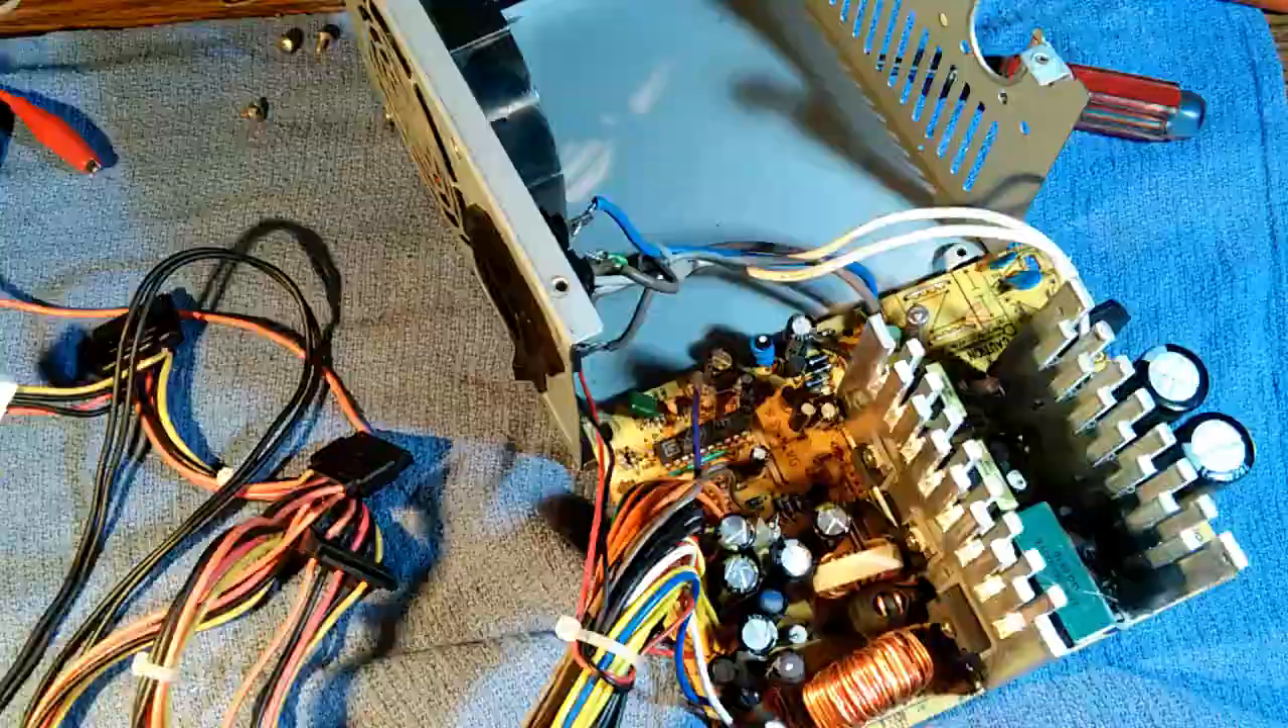Okay, I have taken that board out. I have unscrewed it and moved it out so we can work on it a little better.